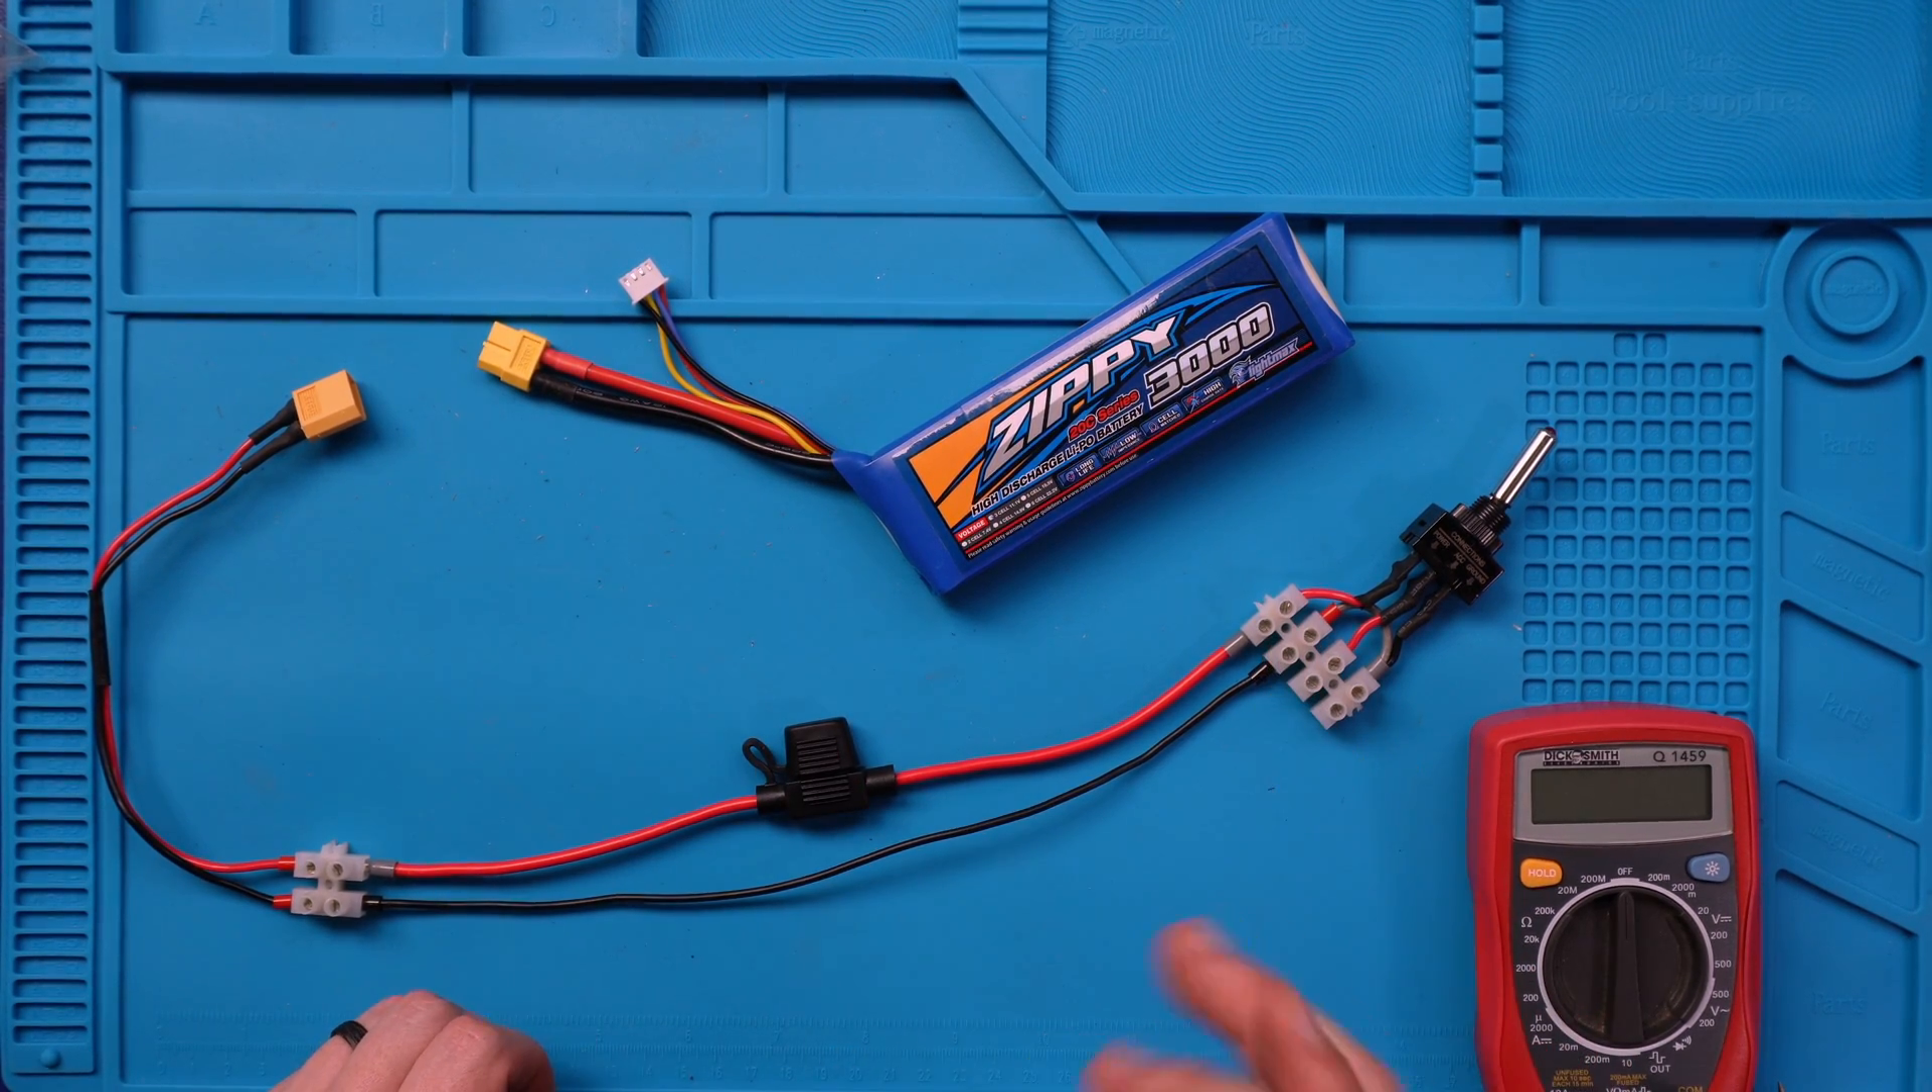Alright so we've got our fuse and our switch wired in.